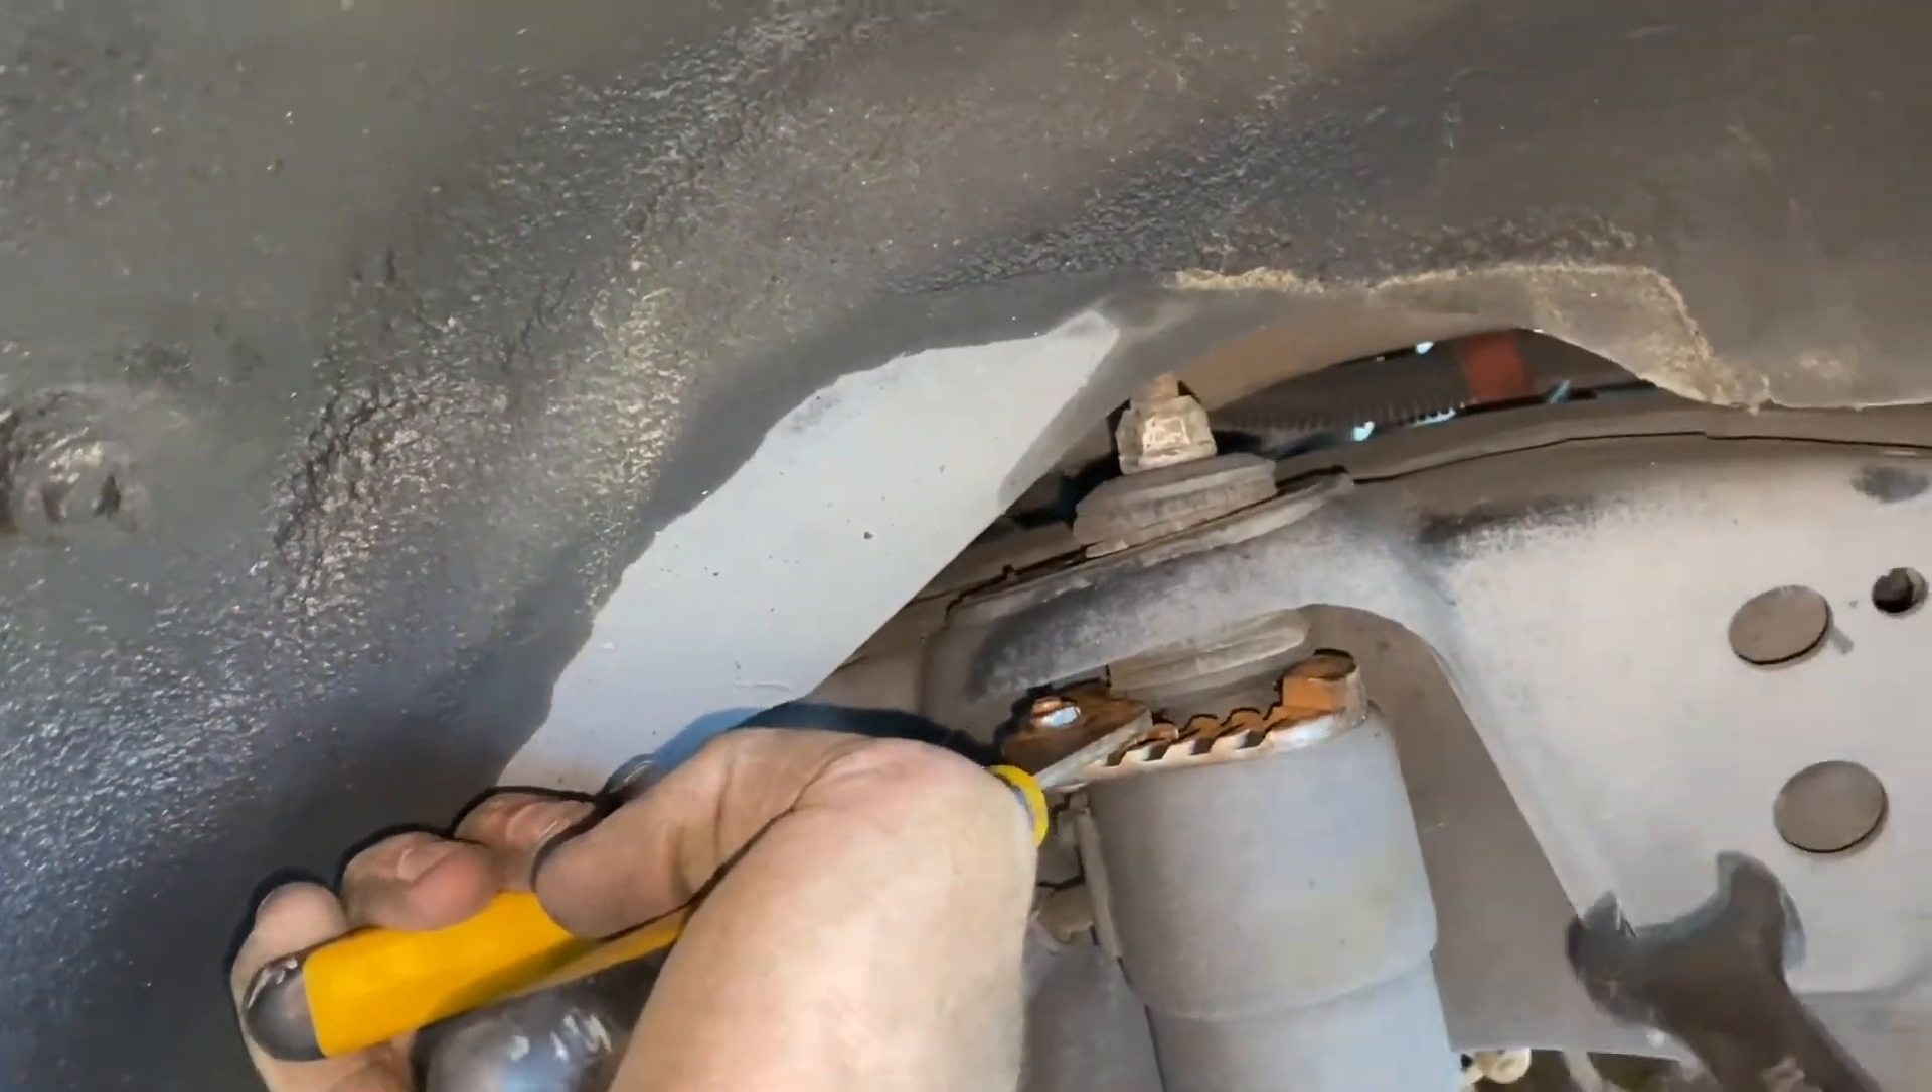Now I just got to get the old shocks out.